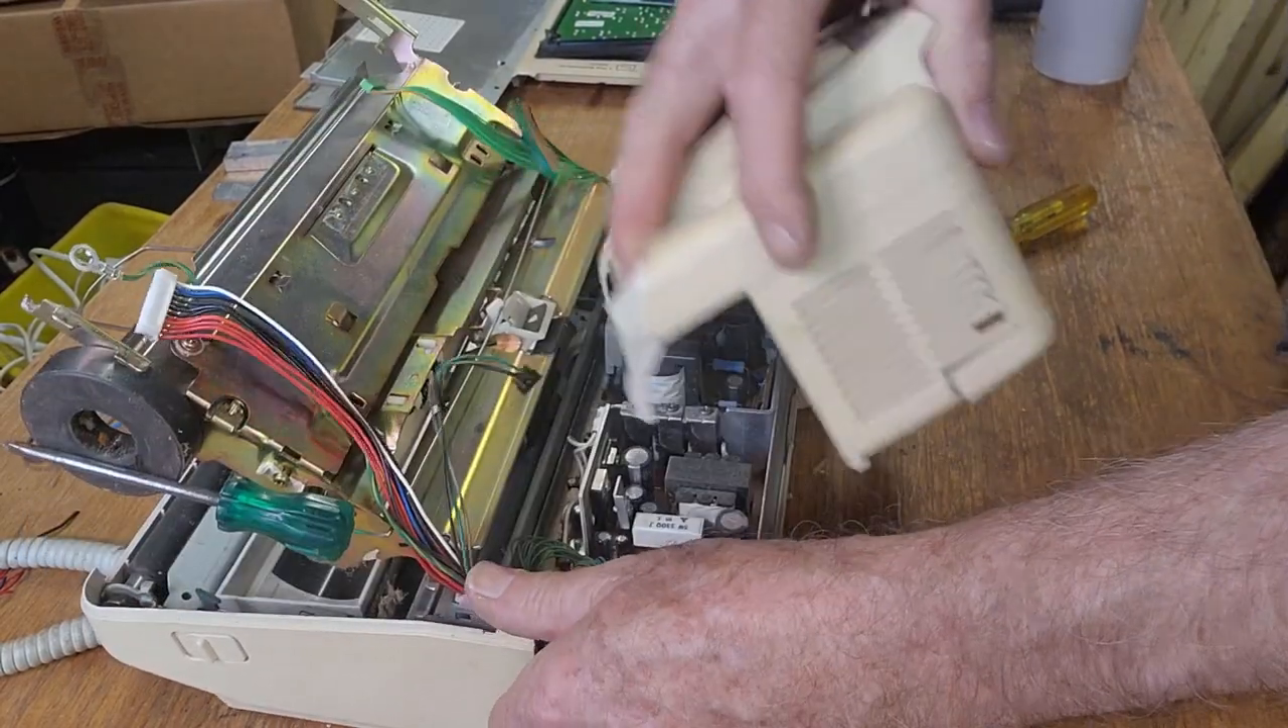Alright, I think the top section will come off now. There we go.